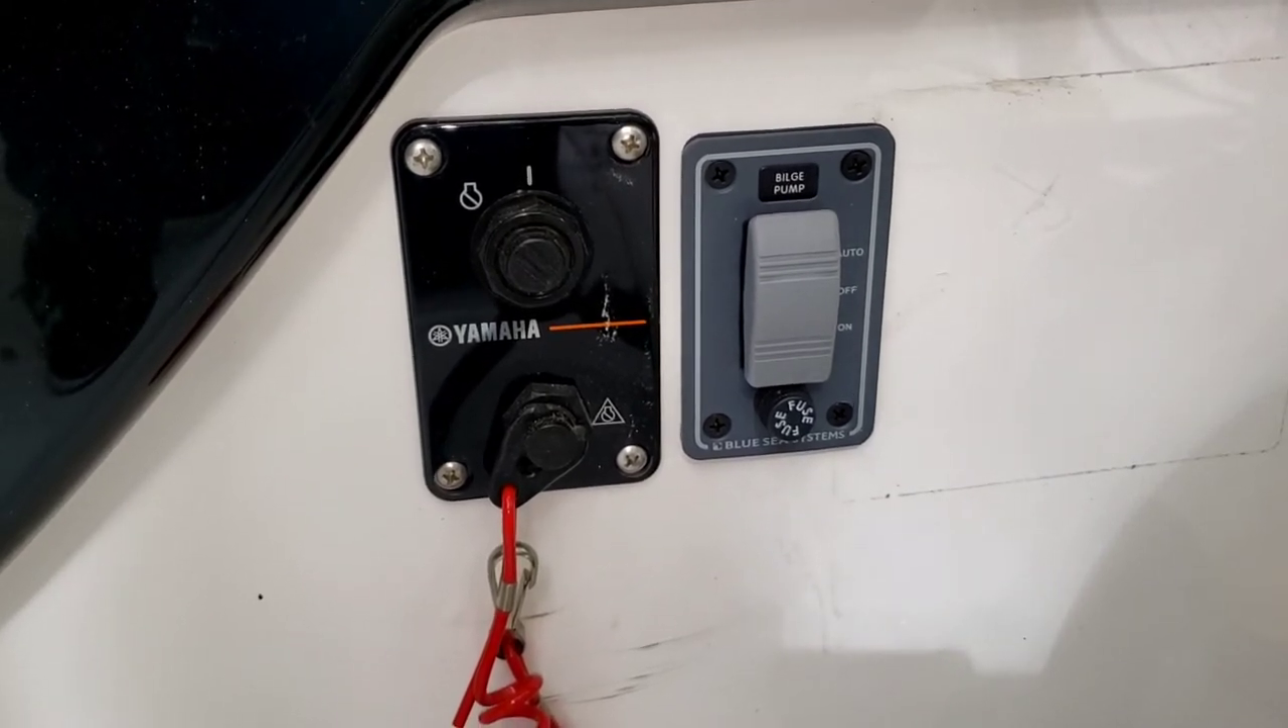There's the switch finally installed, looks nice right there with next to the main switch and functions perfectly, auto on and off.